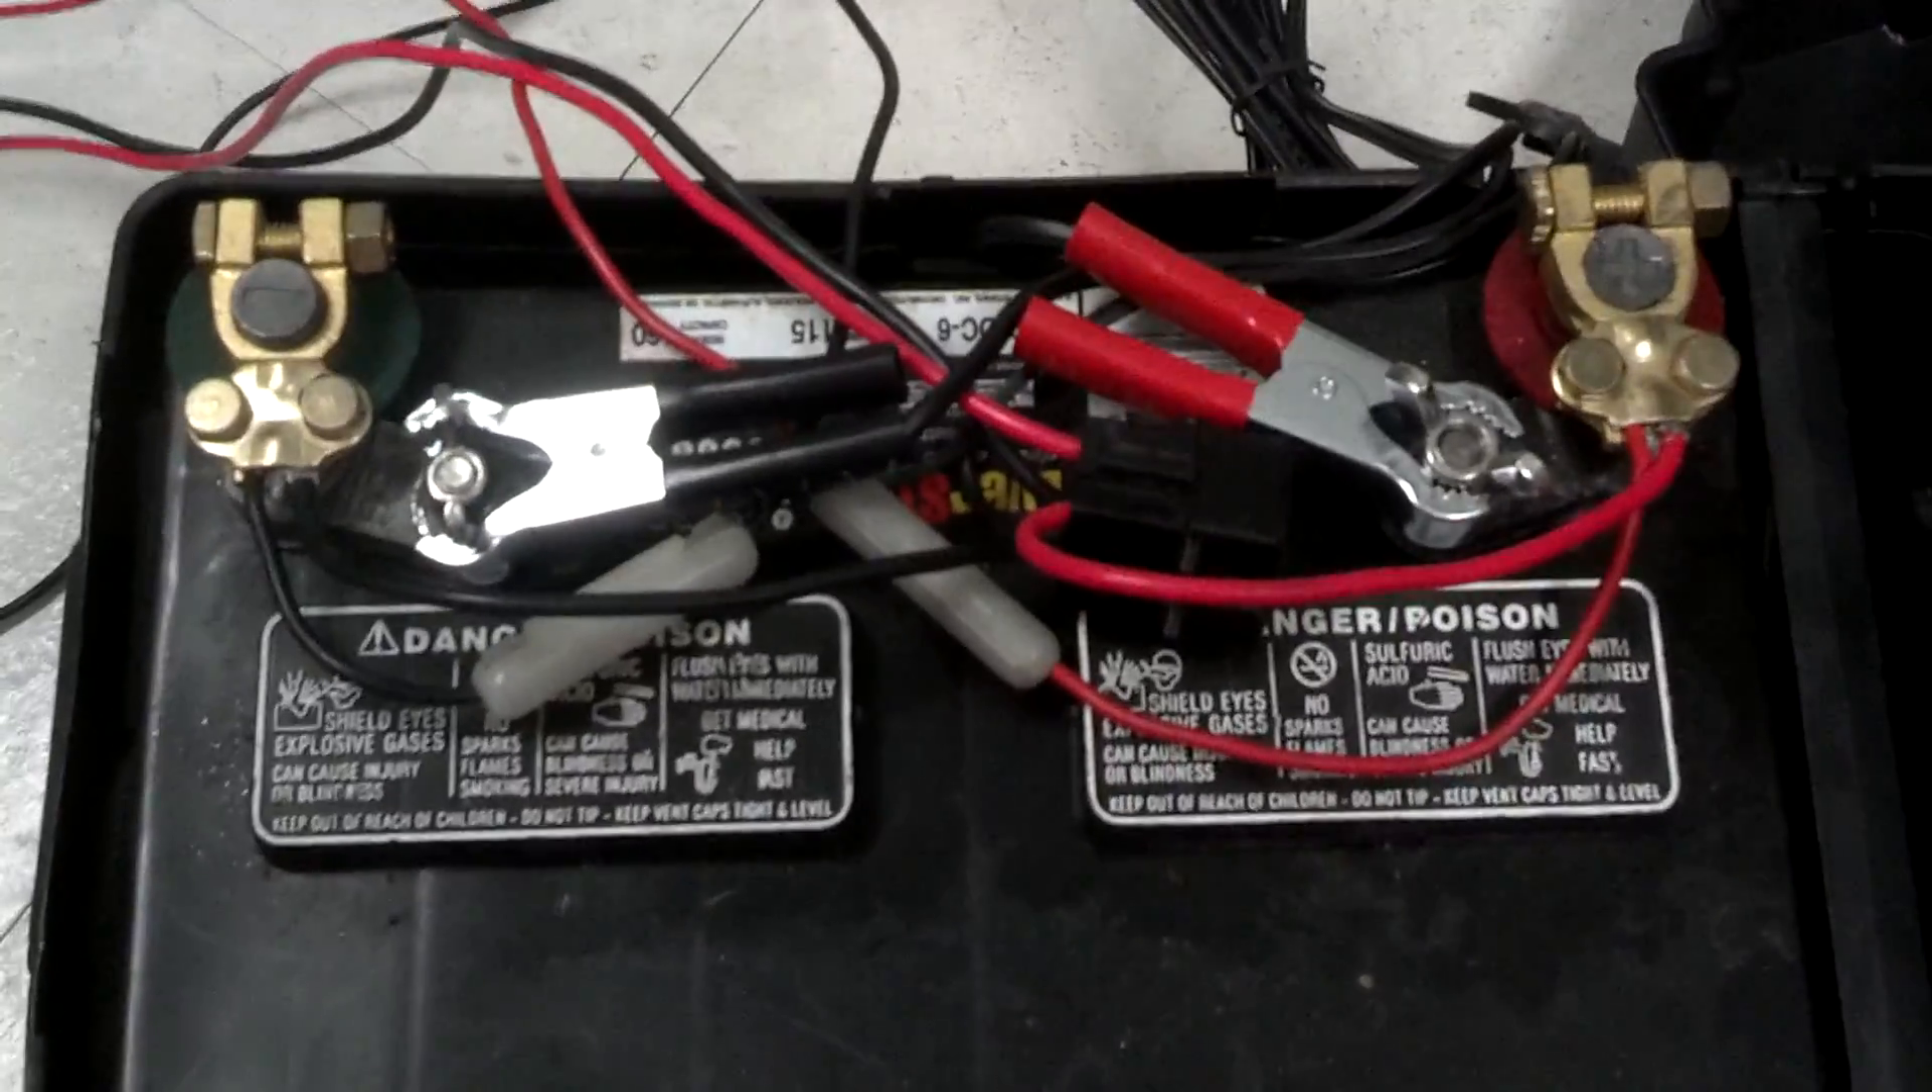Okay so I've got the the wires attached and the alligator clips on for the battery charger.